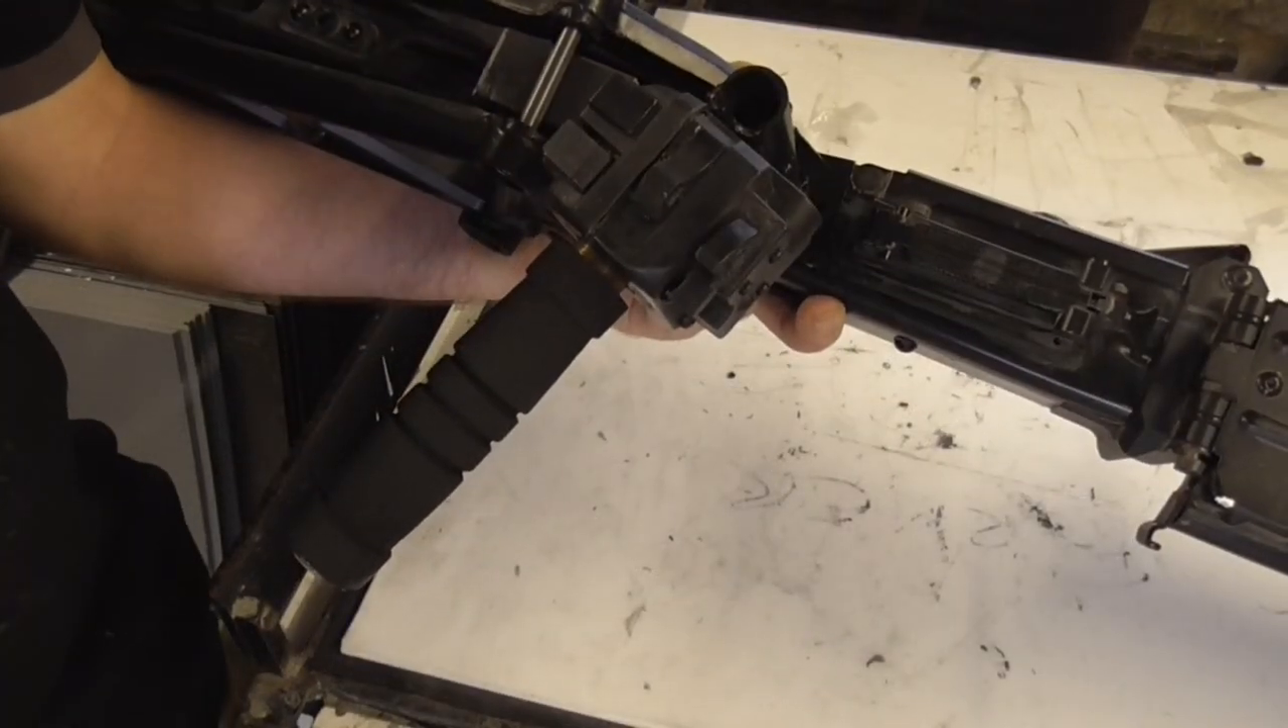There we go. Front grip is on.